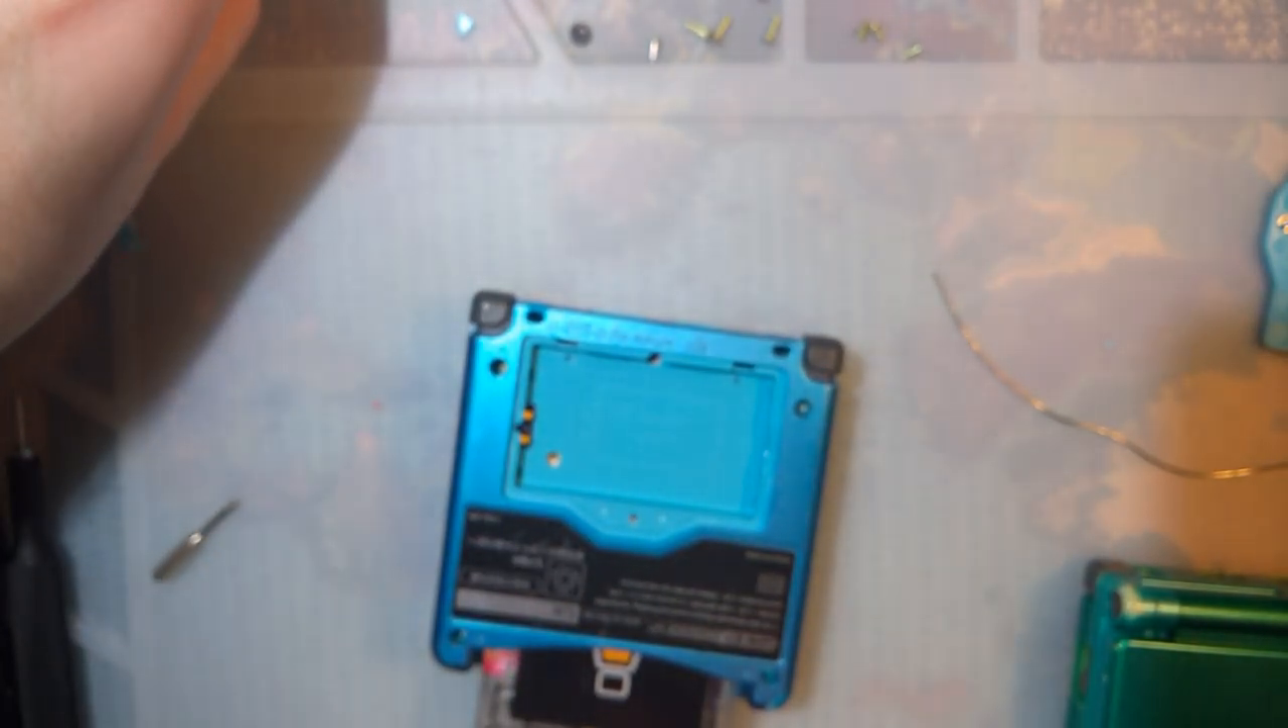Only thing left to do now is pop a battery in this thing.